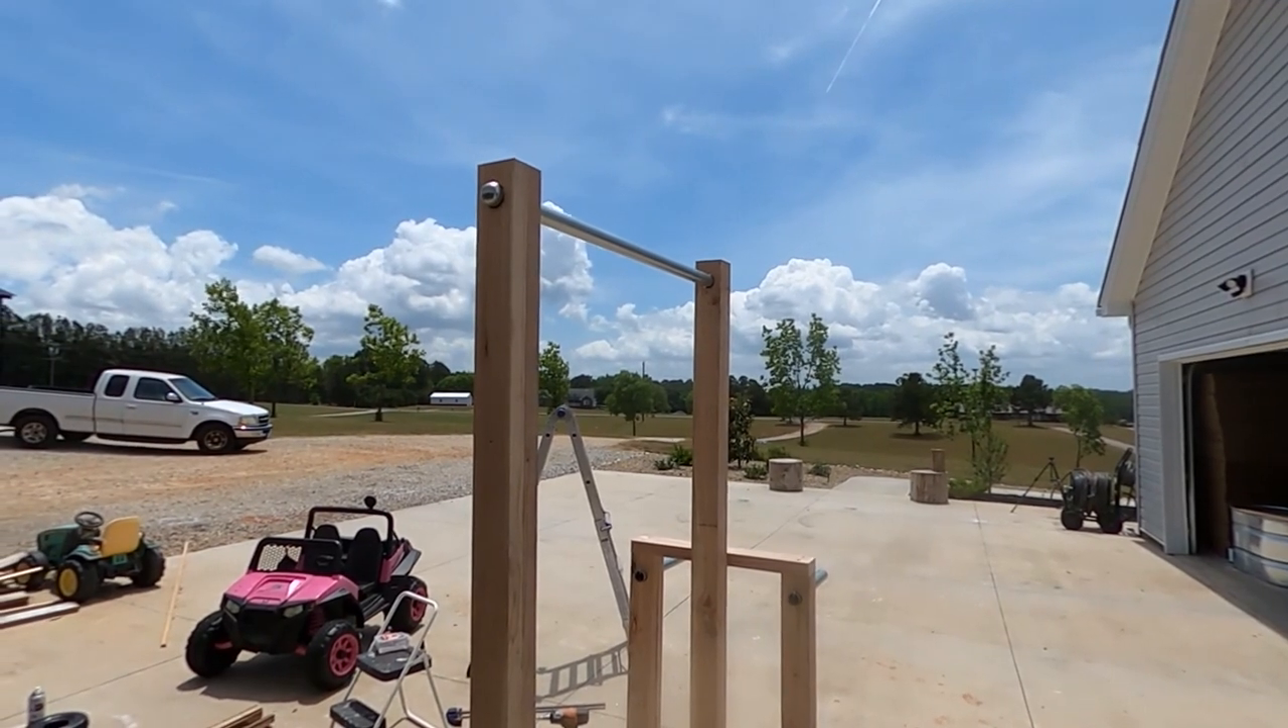It's pretty much finished up i got my uh fence rail mounted.